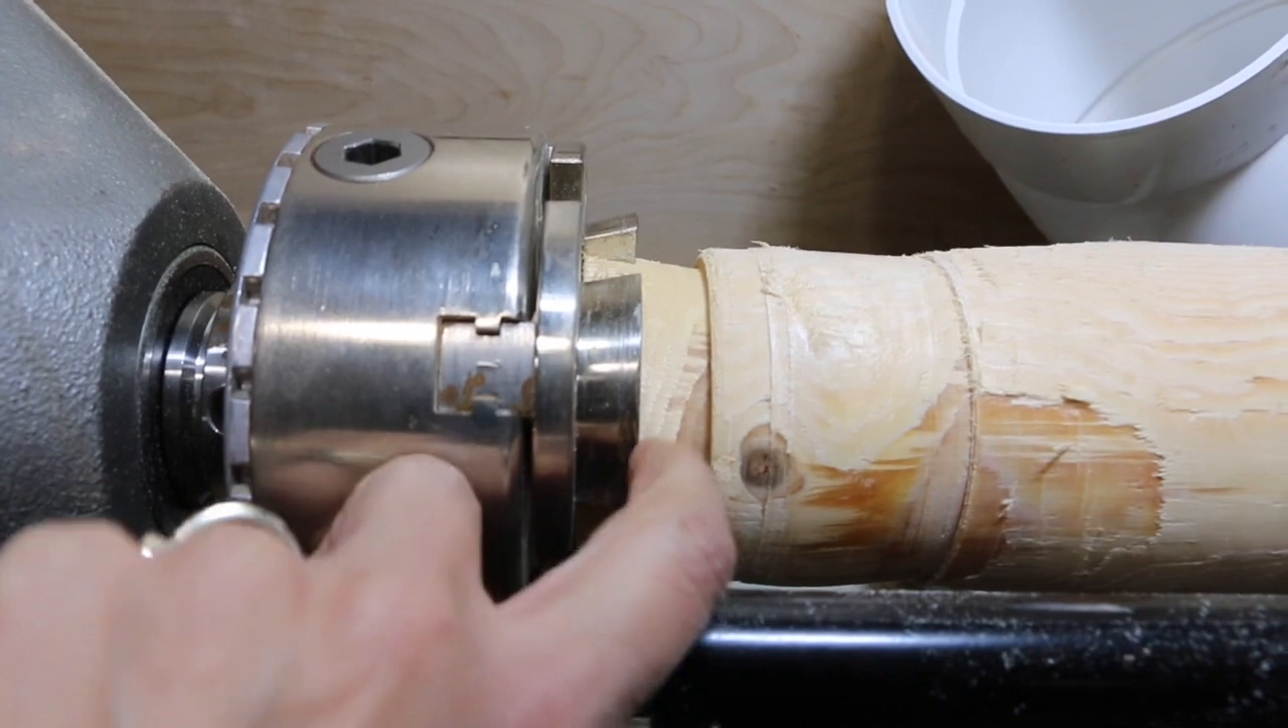This fat guy should be up against this up against the teeth and it's not.